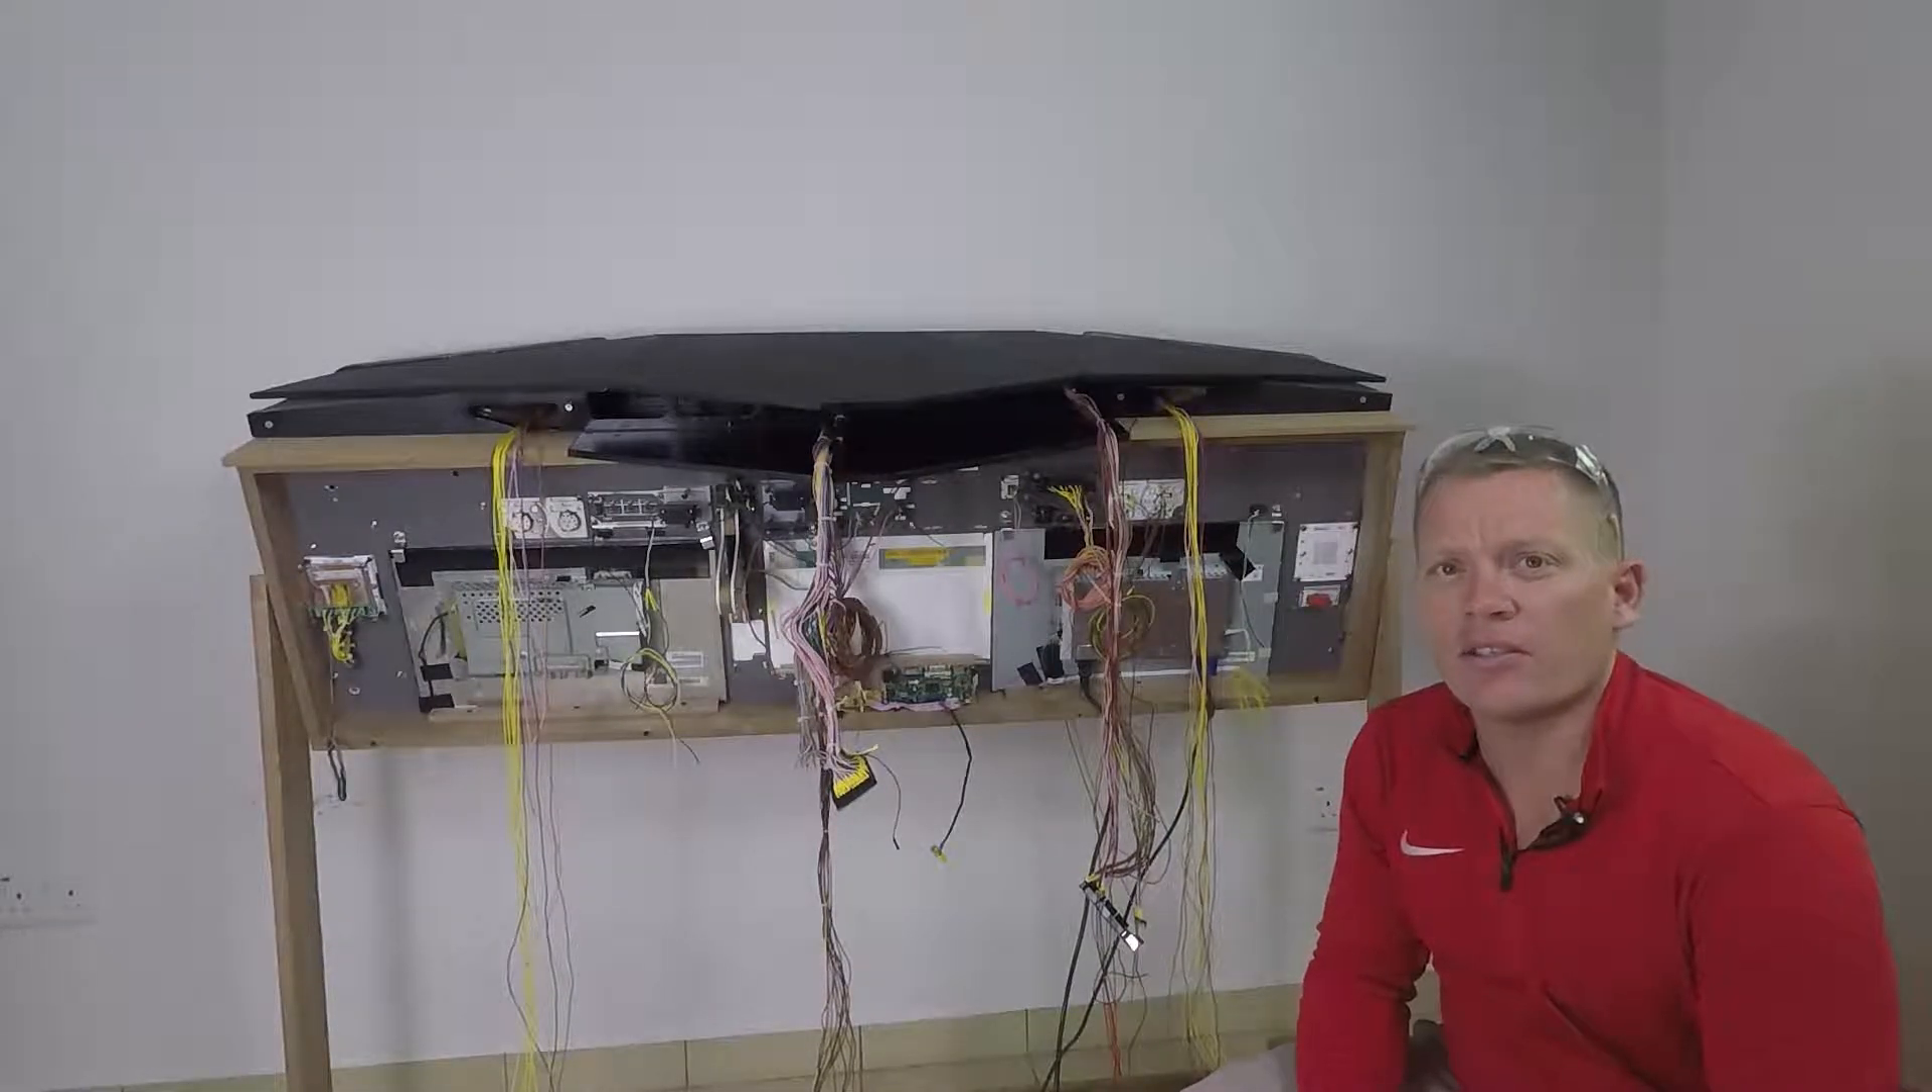Now you can see all the guts inside the MIP and all these wires that we've got to connect.